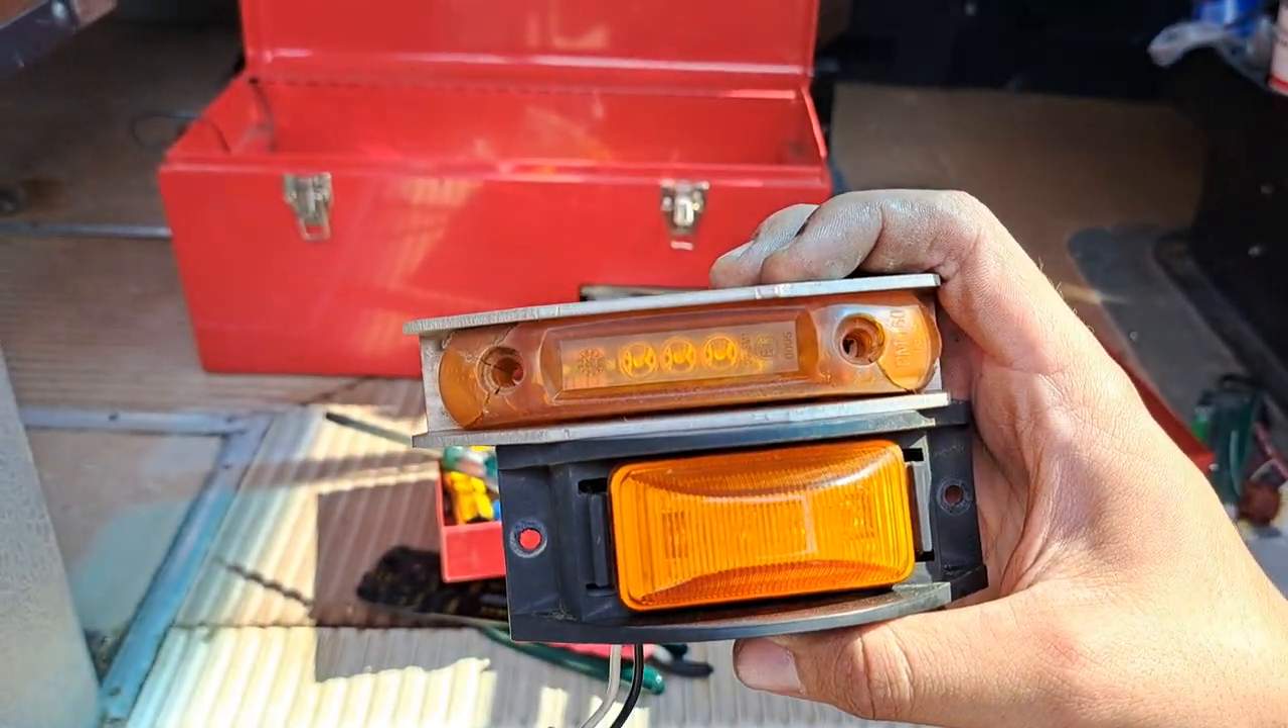Screw holes are just a little bit off.